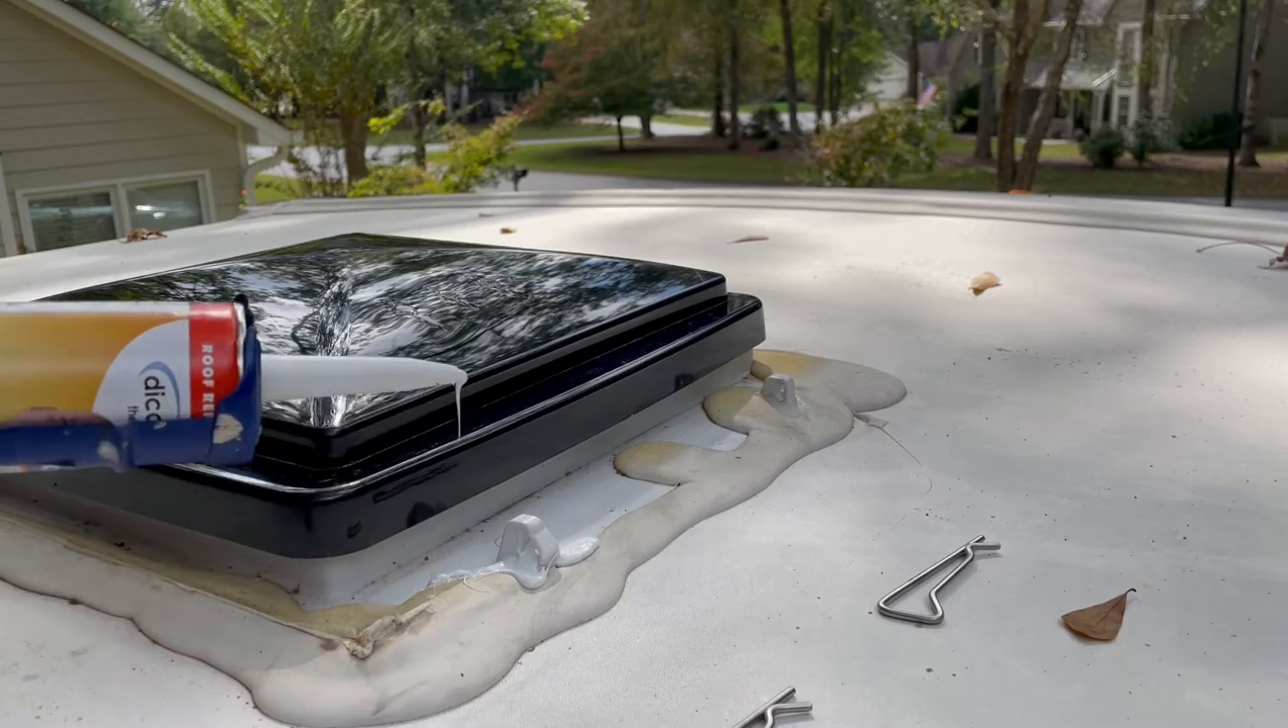And i'm not going to put these clips on quite yet while this is settling i'm going to show you one other spot up here that i want to take a look at.